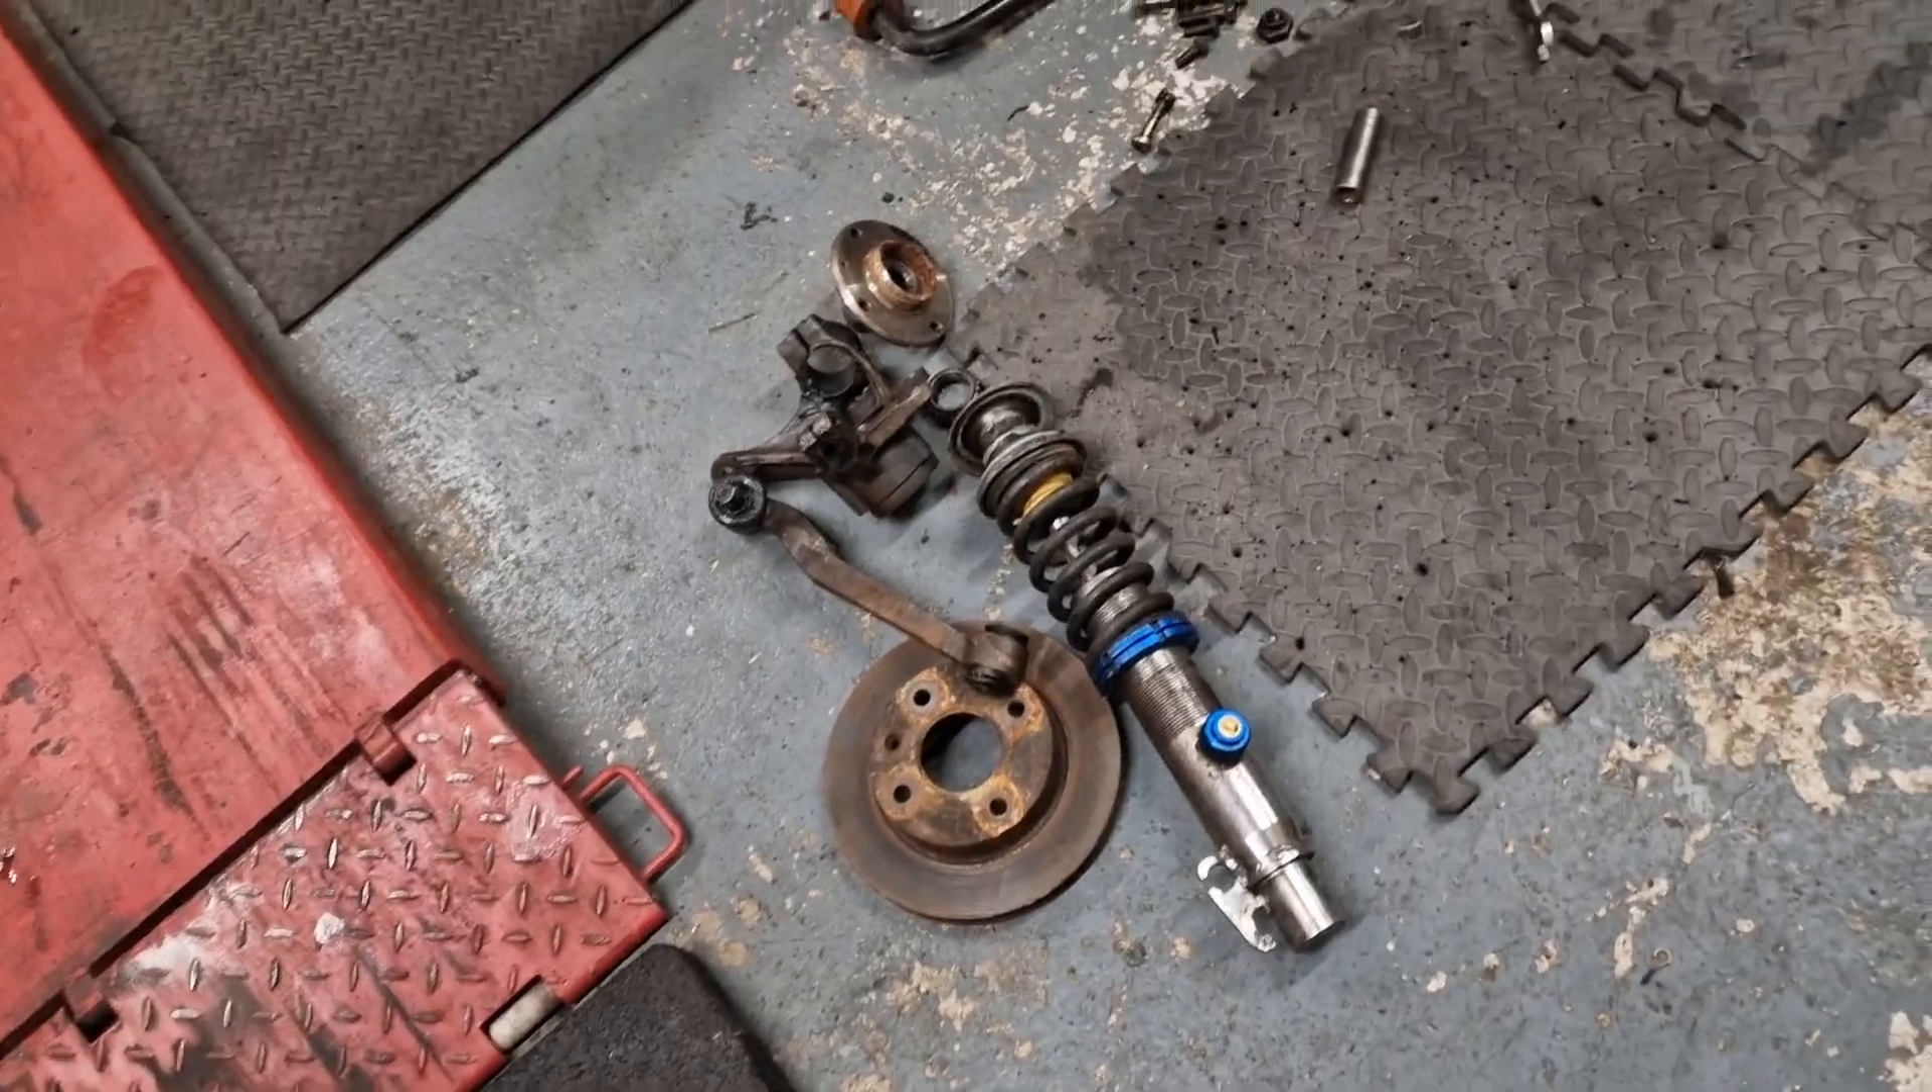All right, so I've got this side all broken down now. Roll bar off. All the suspension components.